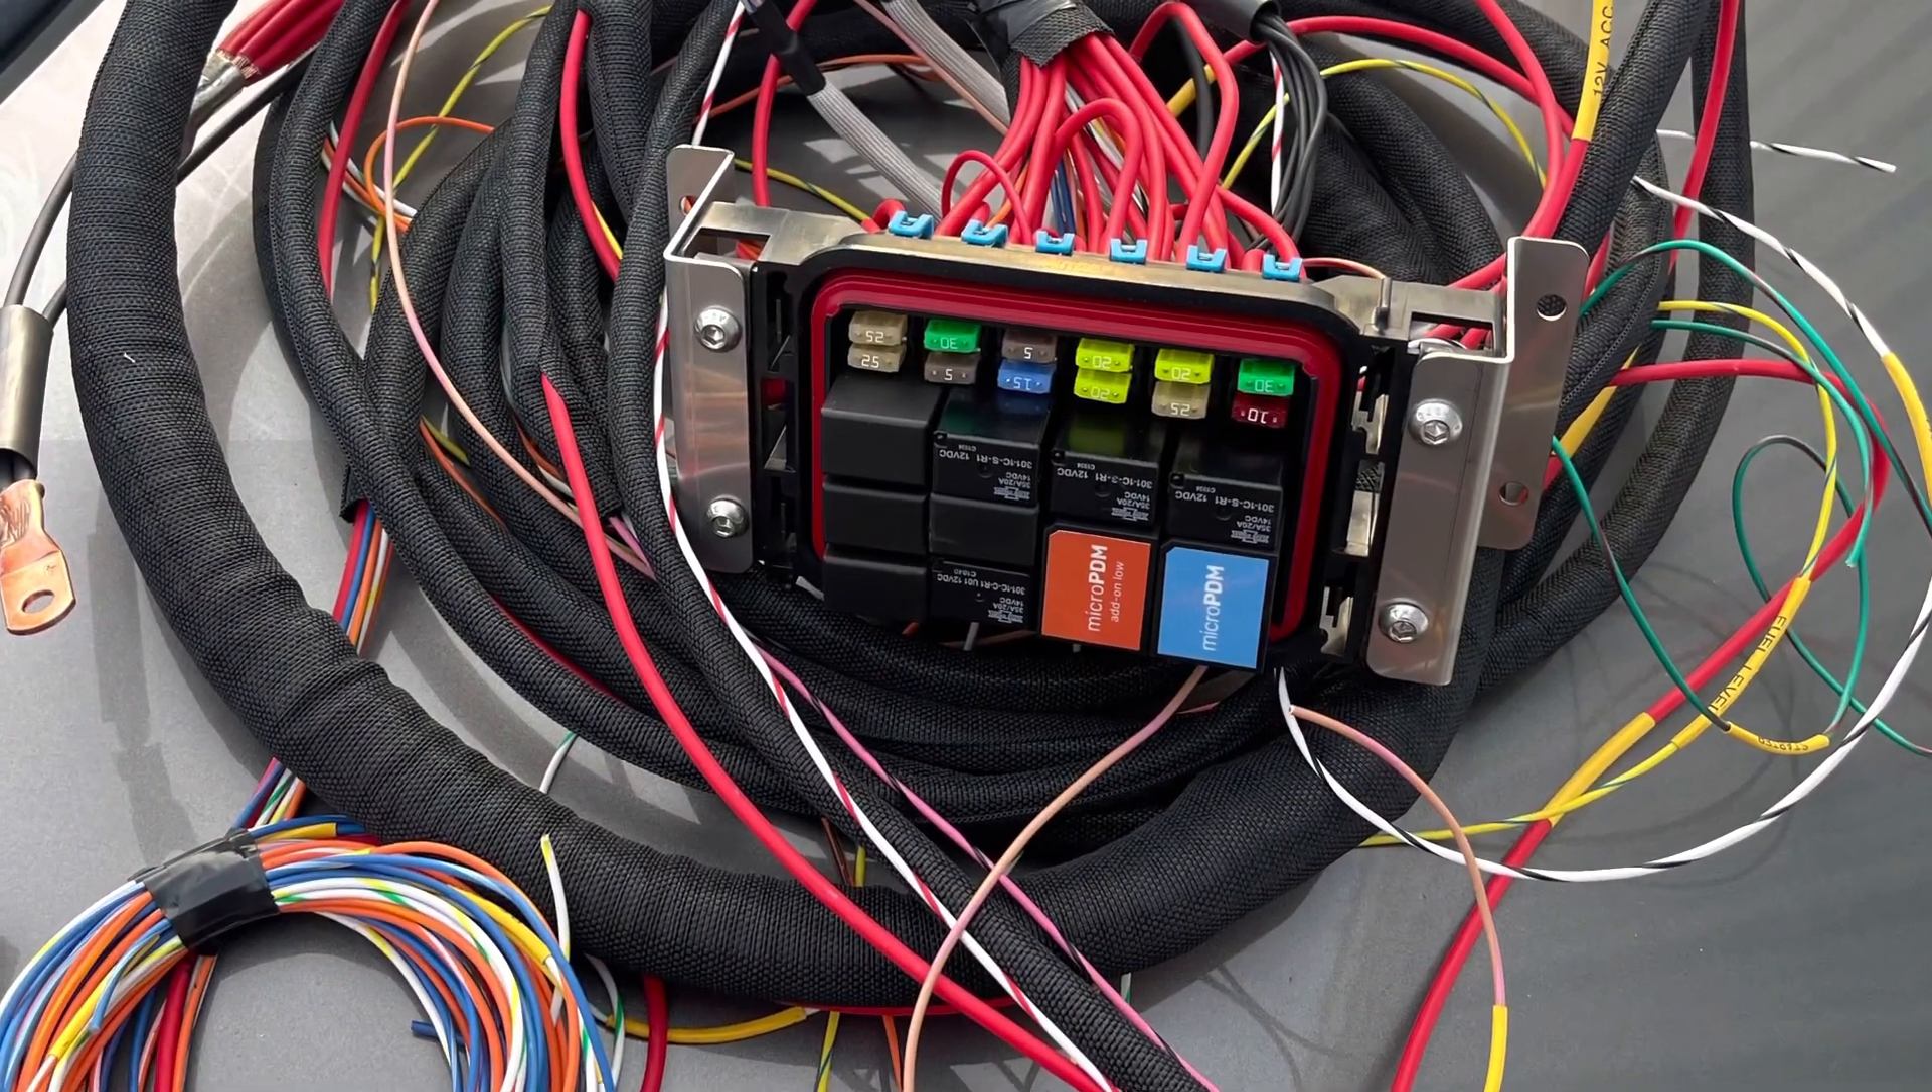And this is the fuse box all completed with all the brand new wires and all loomed out and ready to install.